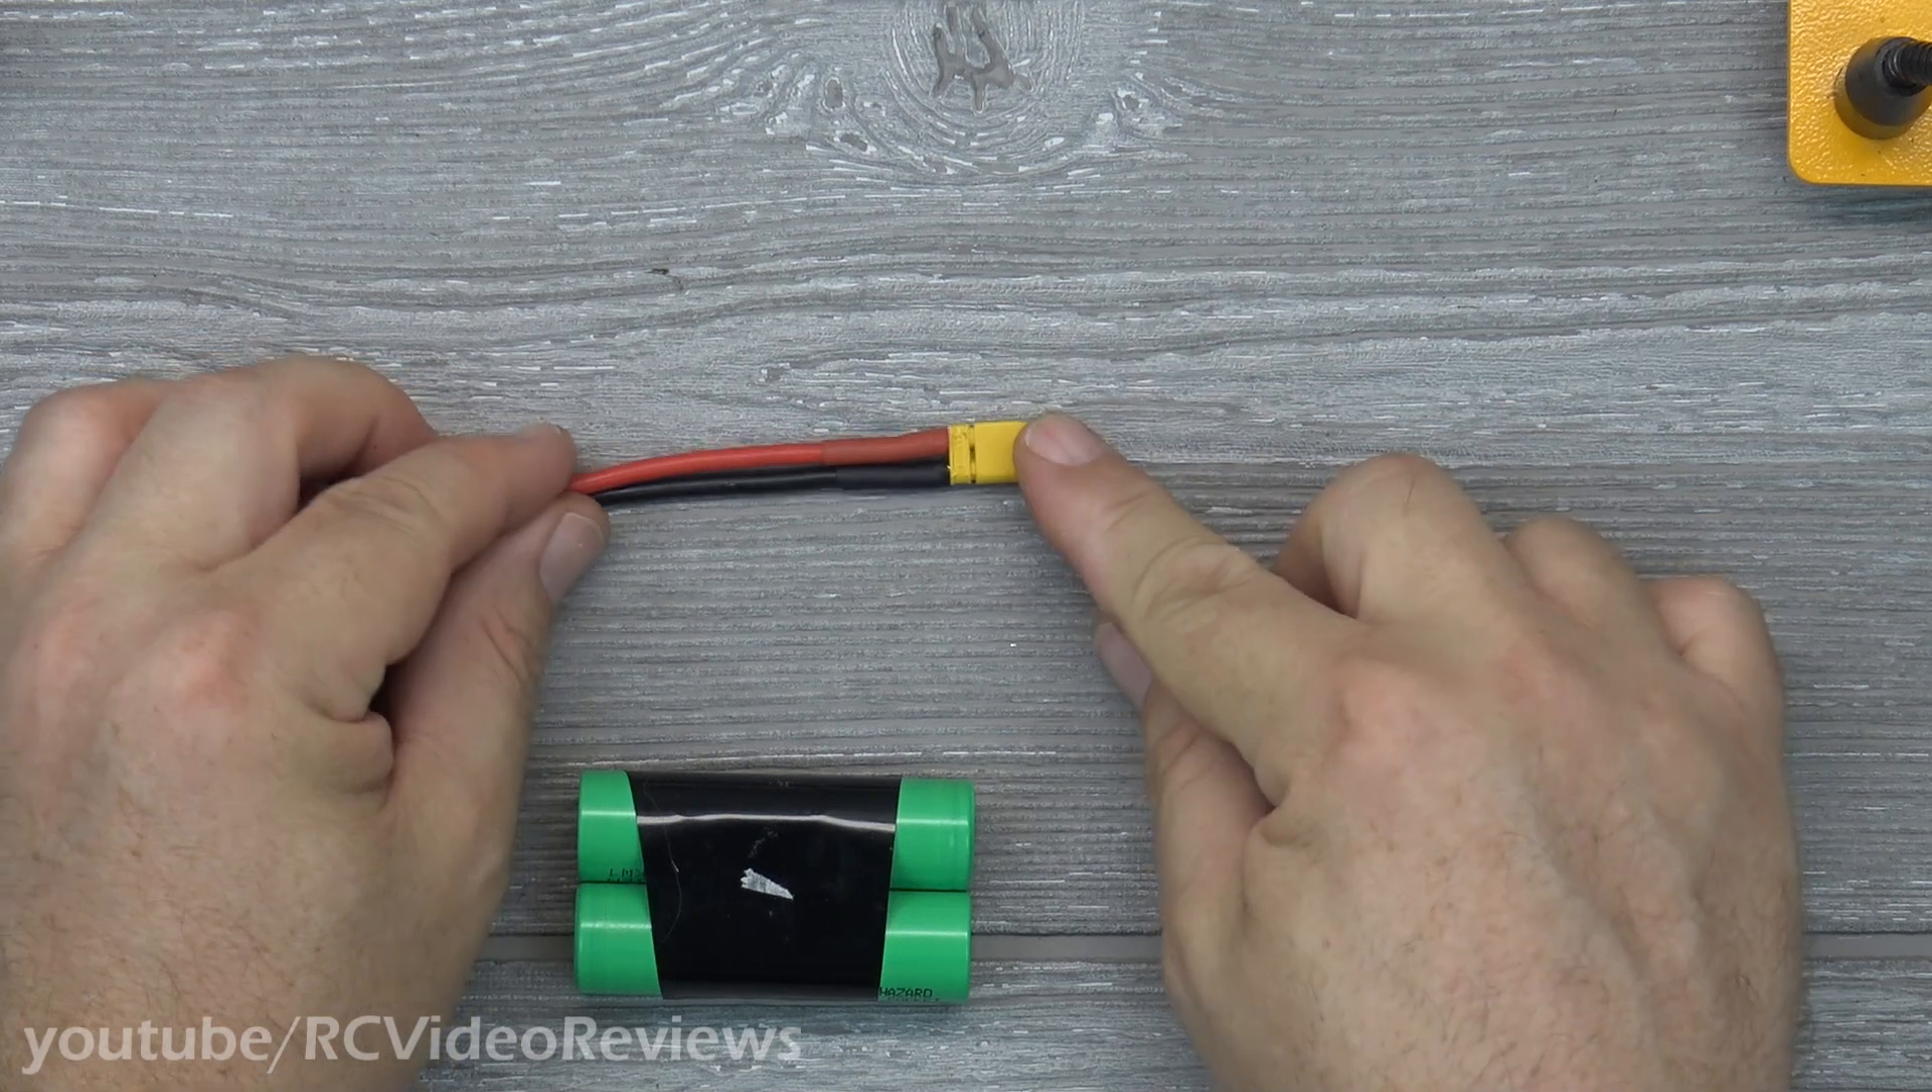Okay, I have my XT60 Pigtail made.